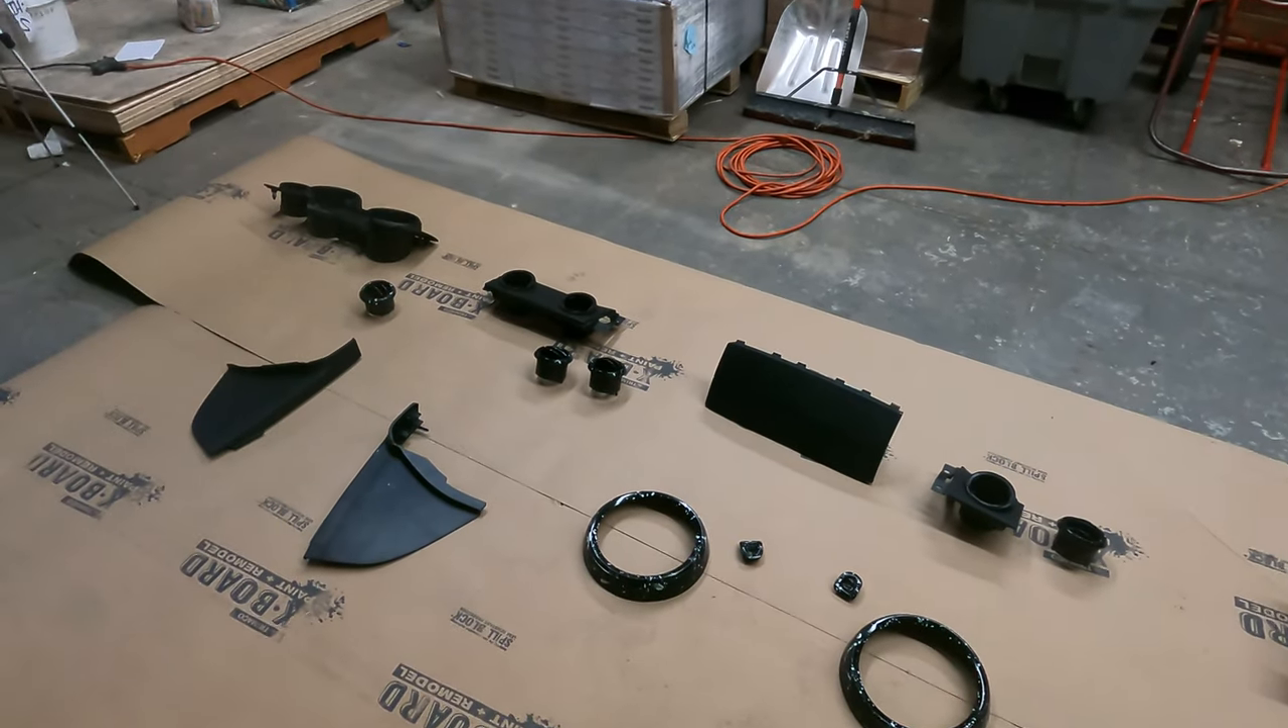So here are all my parts right here already removed from the car.